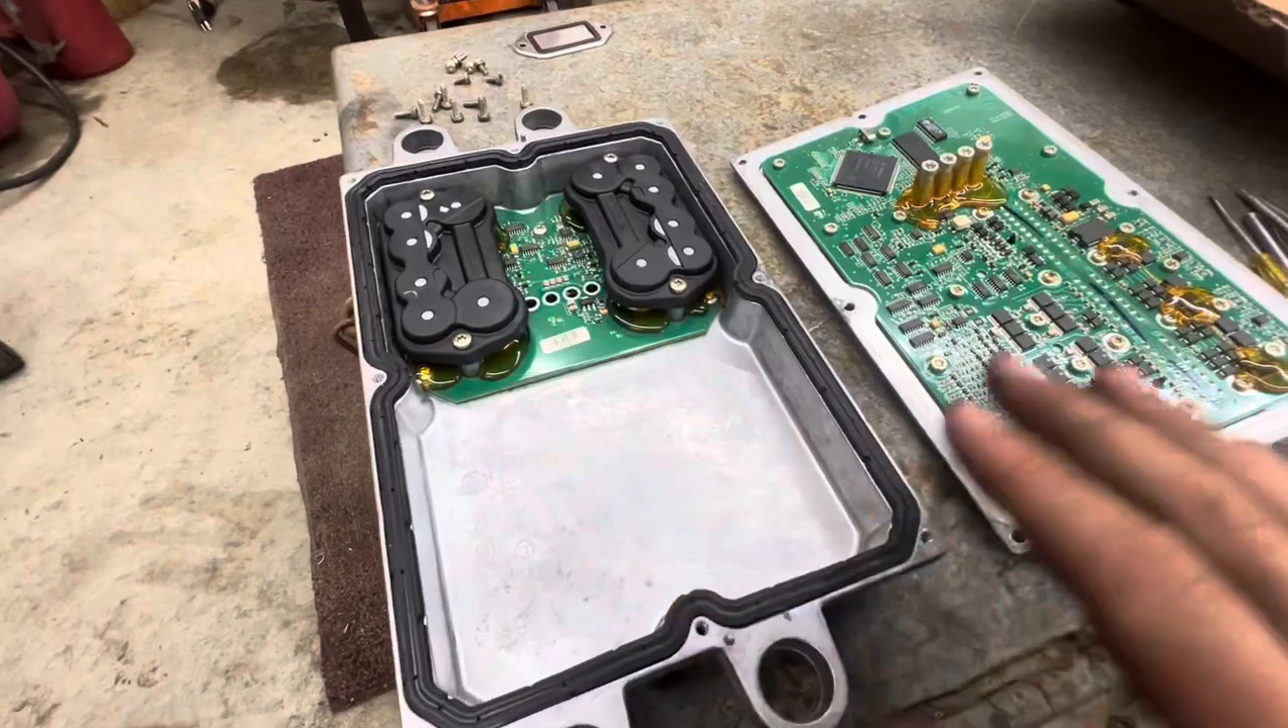We got our shell apart. We got our two halves here.